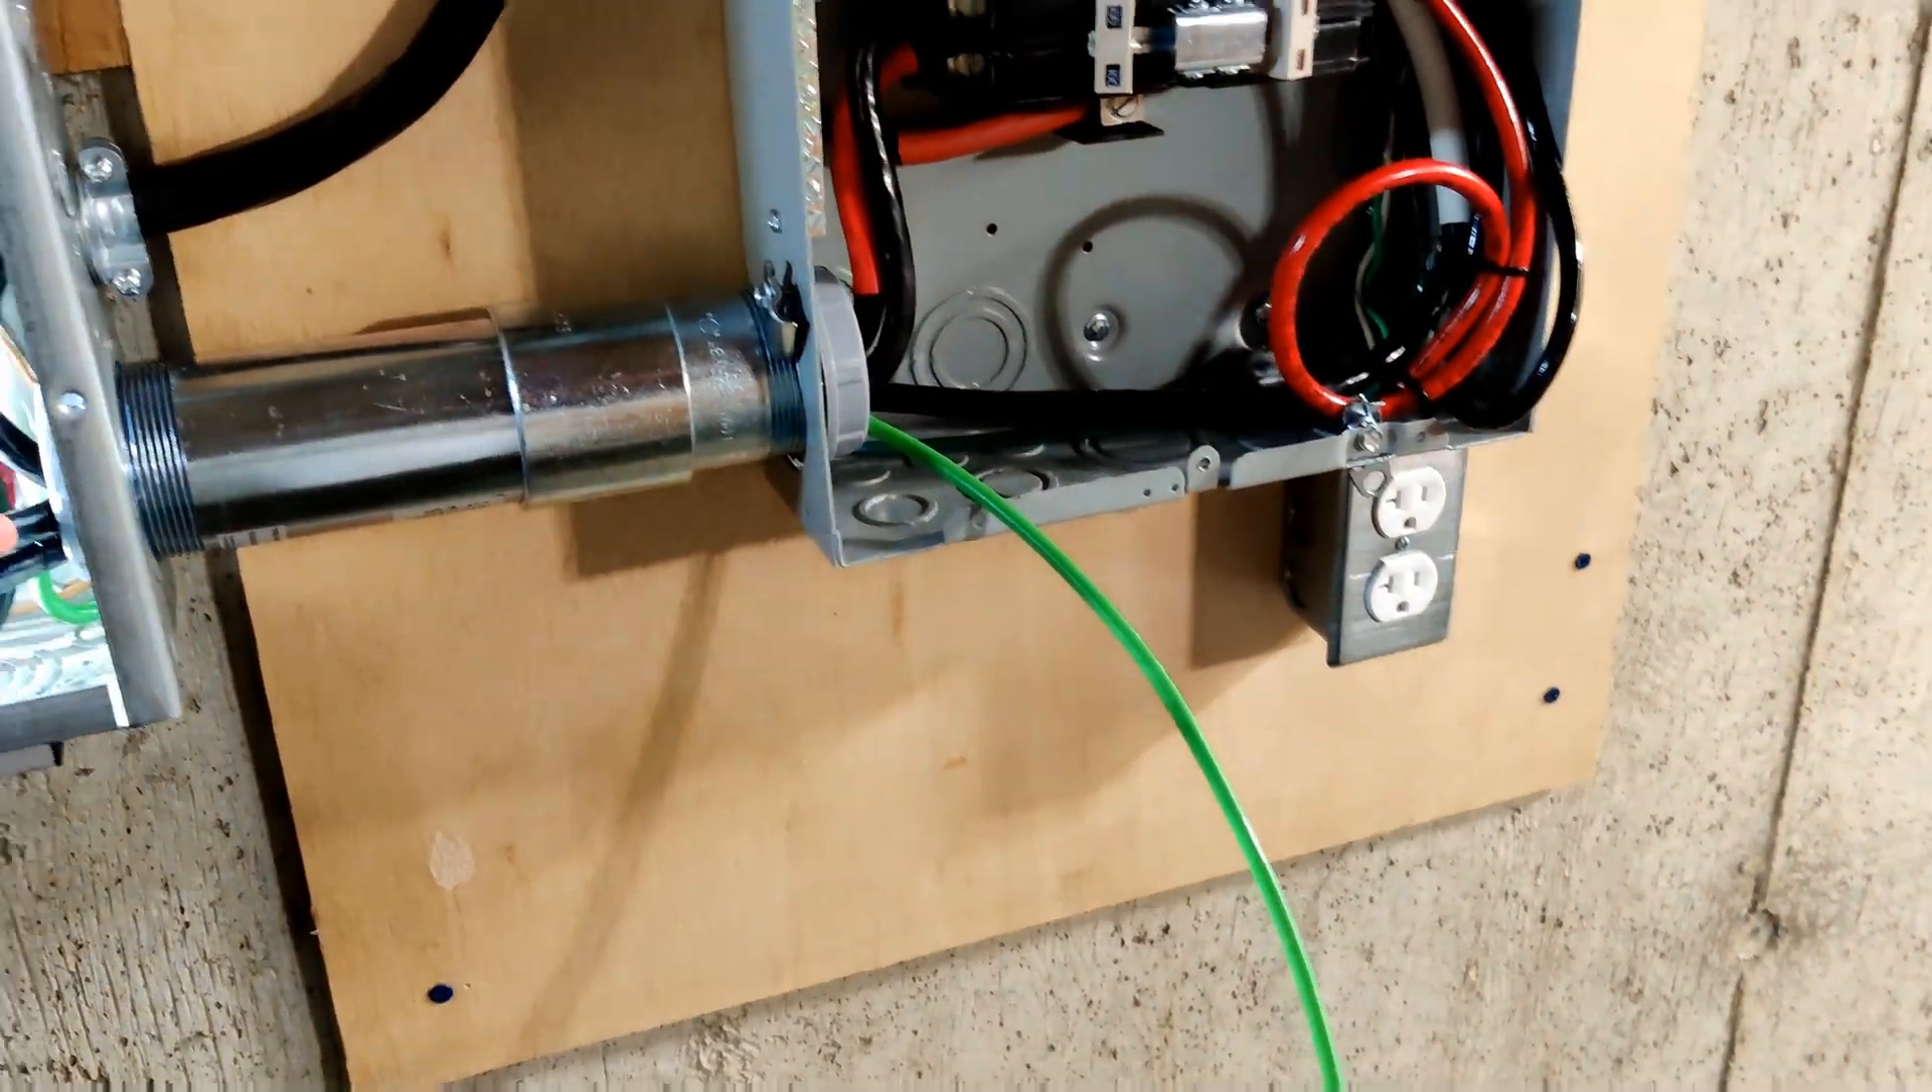For those of you saying, oh wait, don't forget your ground wire. I almost forgot, but nope. It's there.